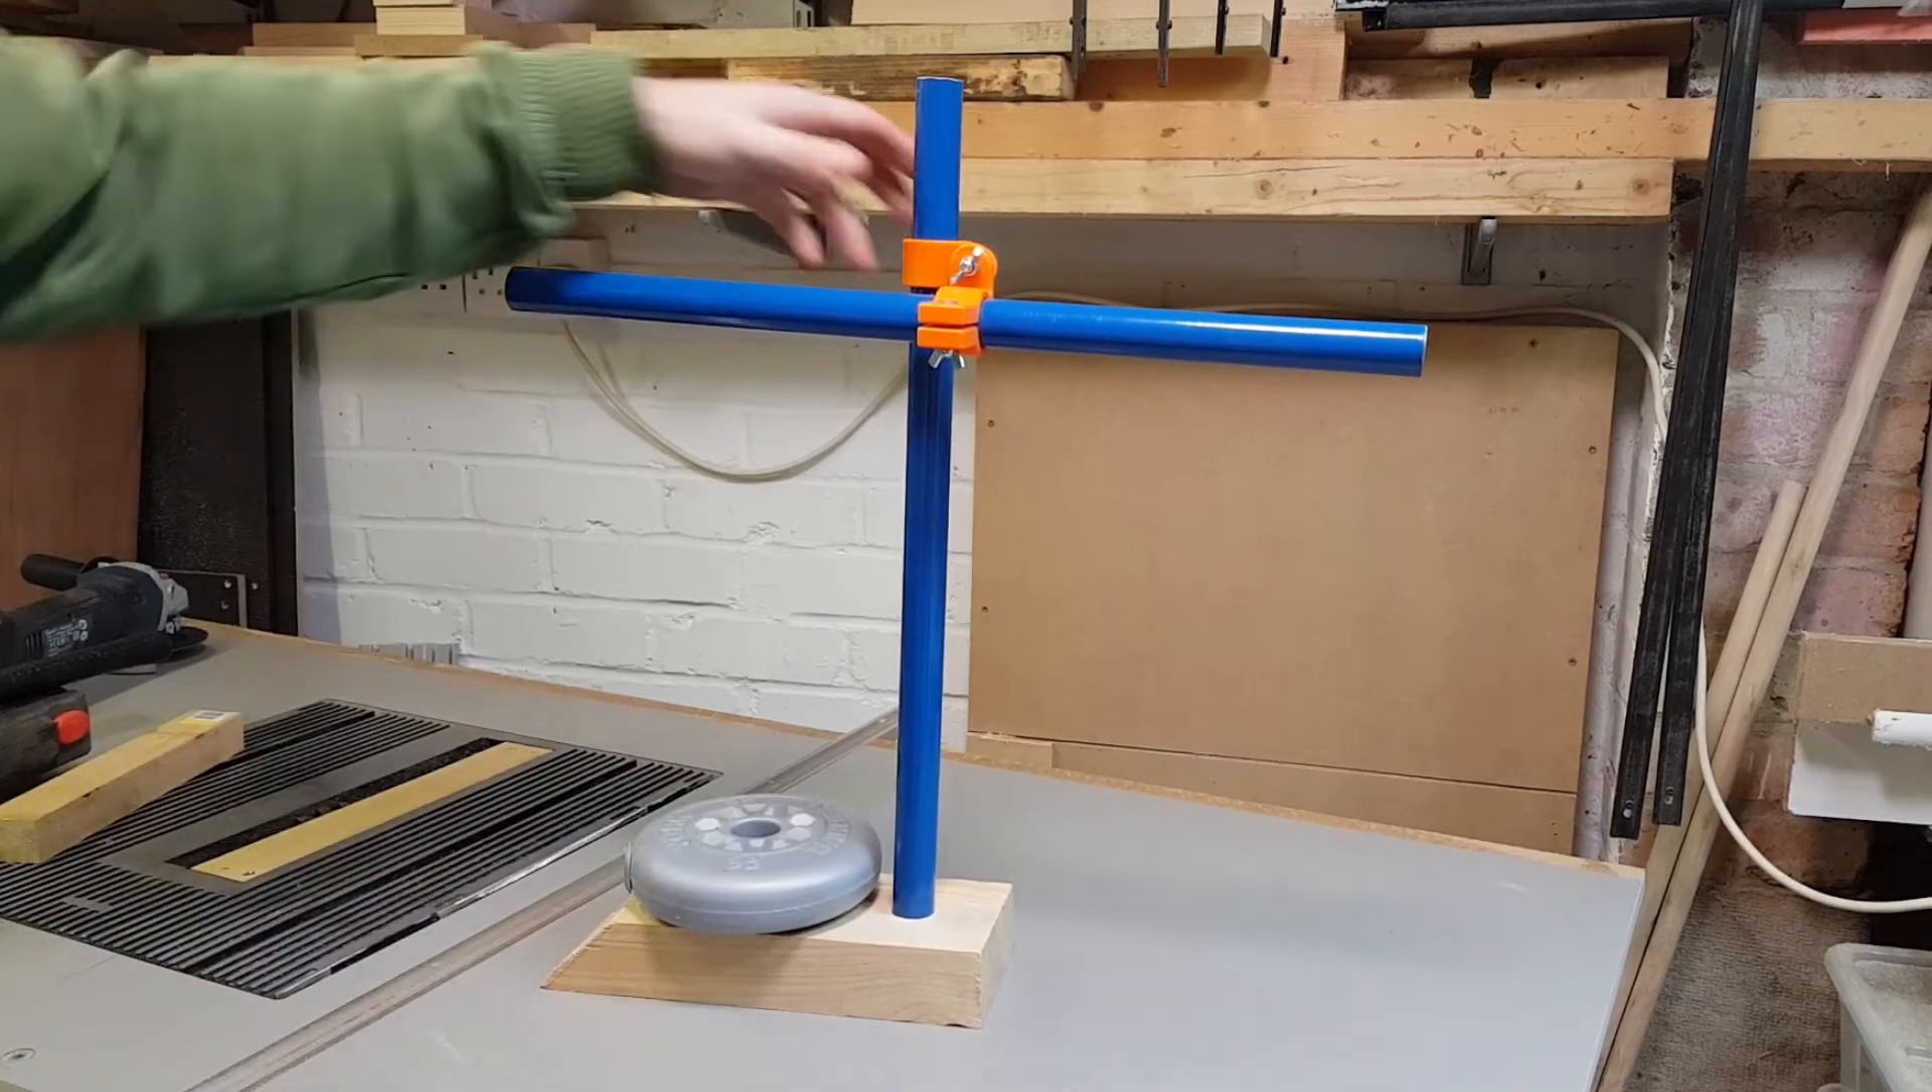So there's the main cruciform and the pivot joint put together.